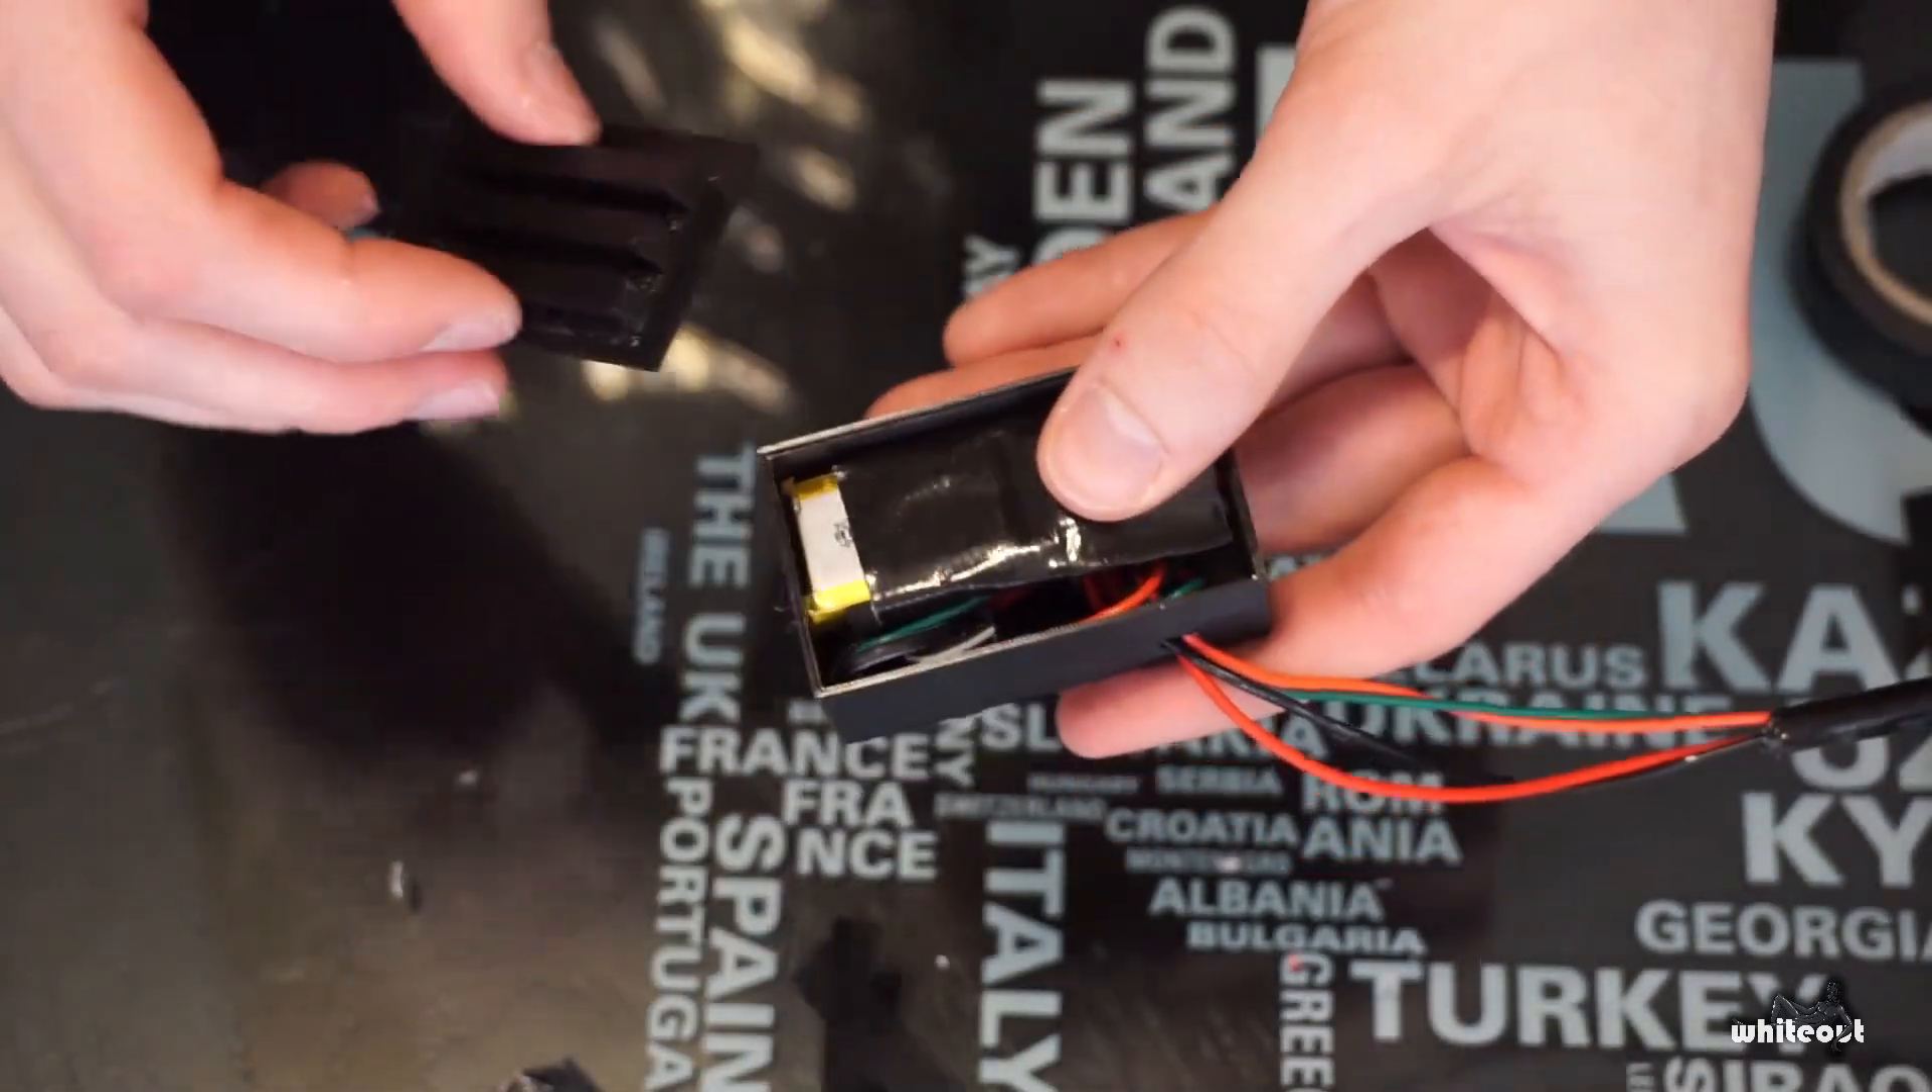You can see here's the inside of the battery compartment. All that's left to do is seal it up and see if everything works.